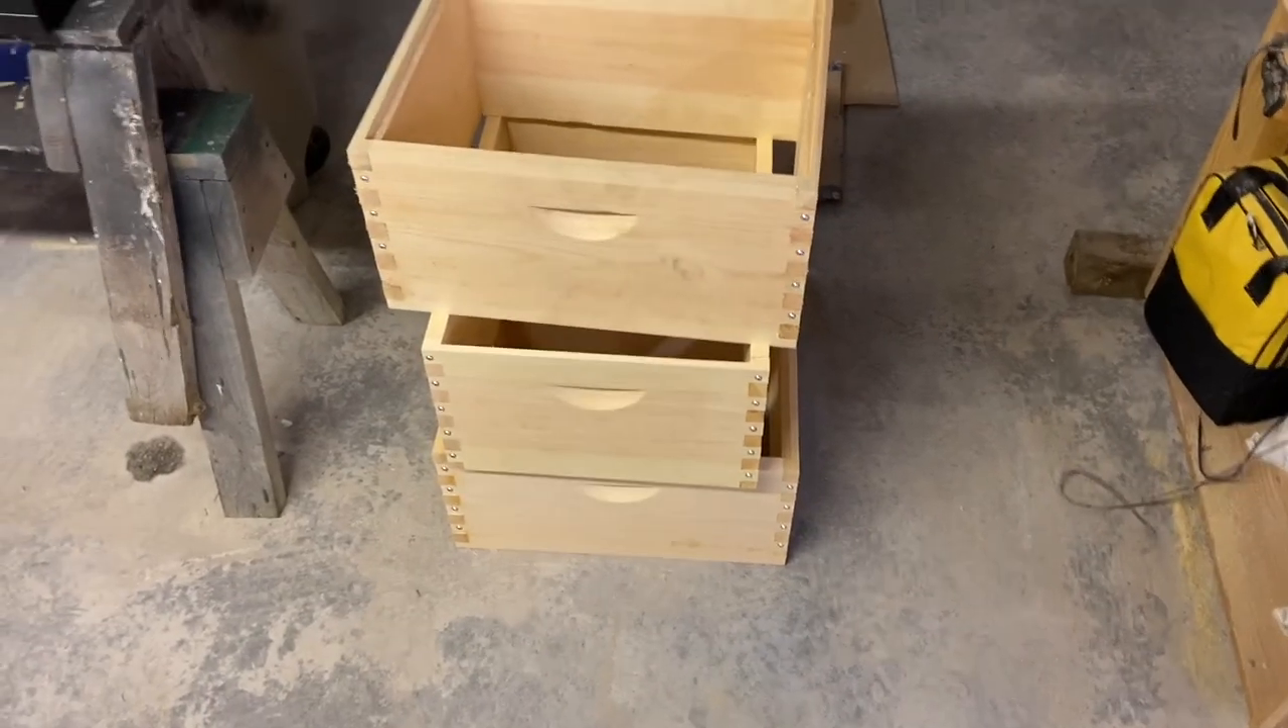So i have now assembled three of these boxes.